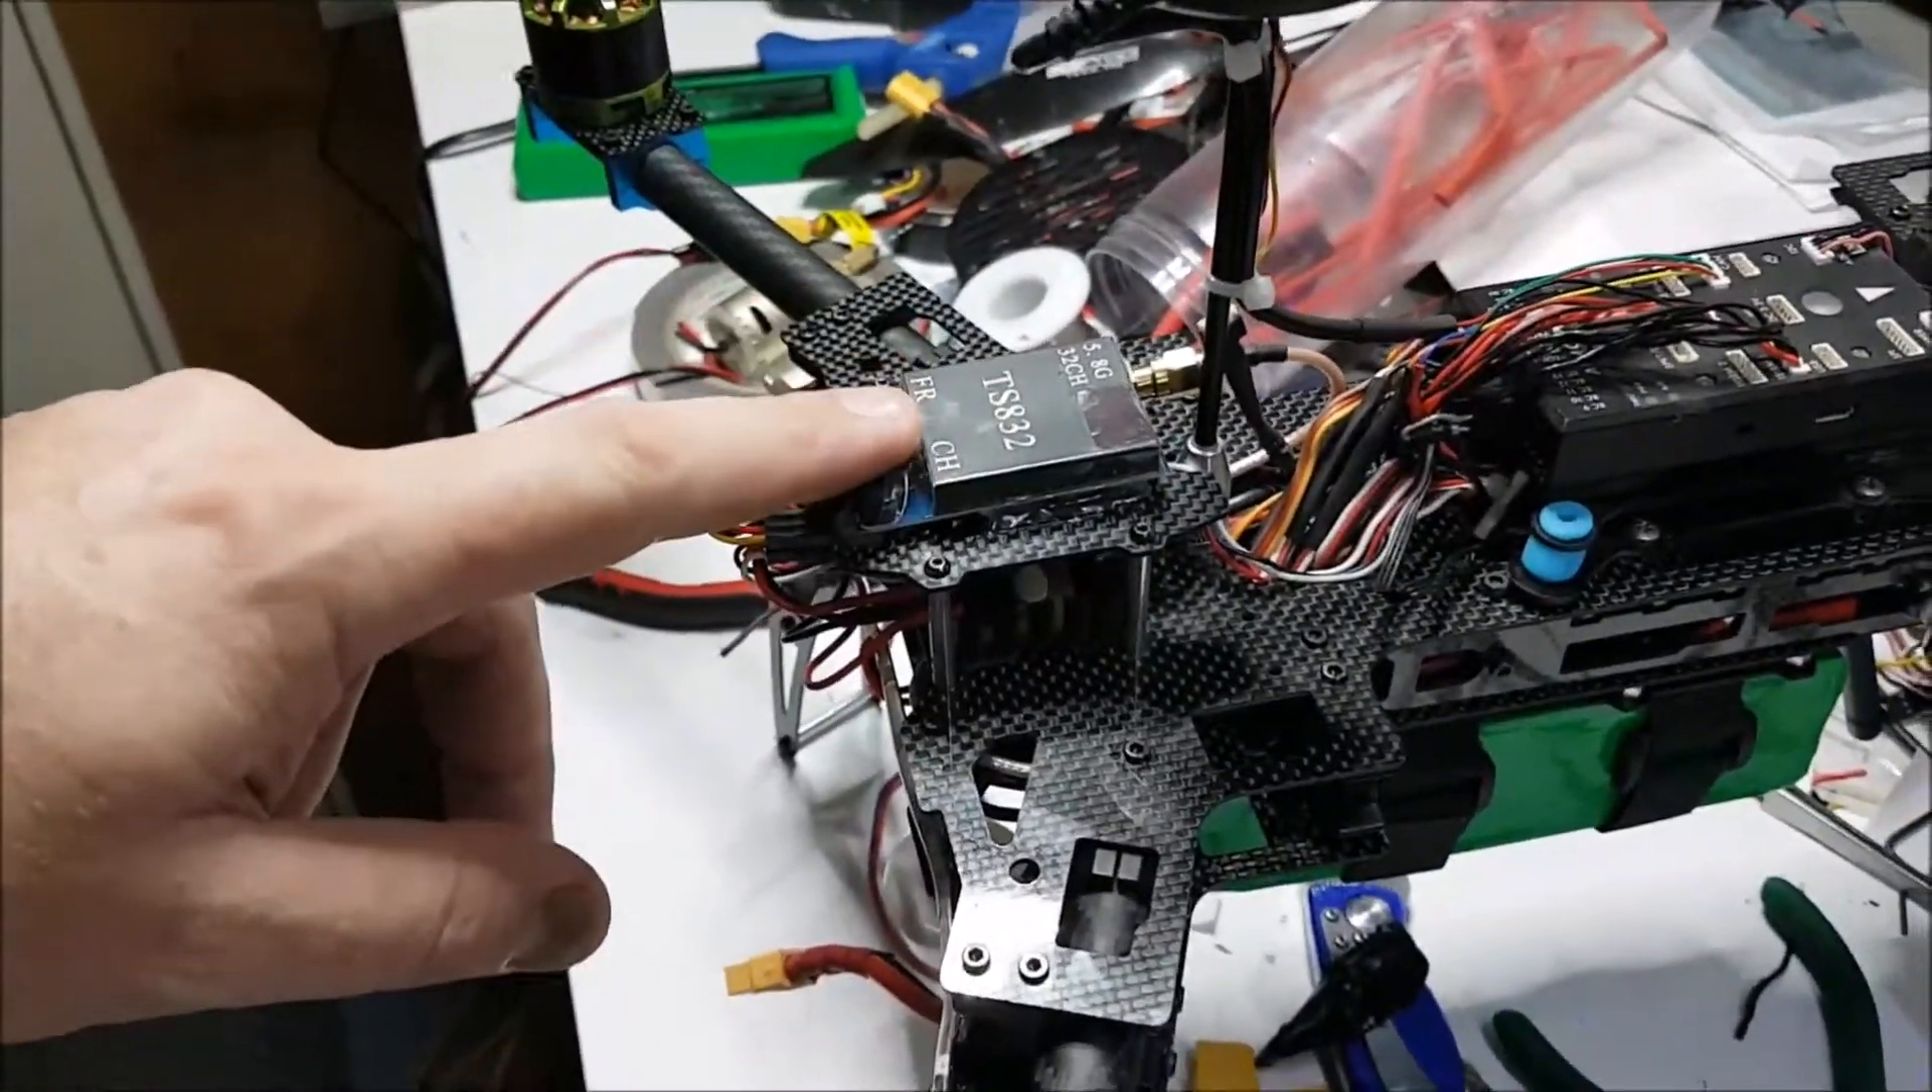I put my transmitter up the back here.